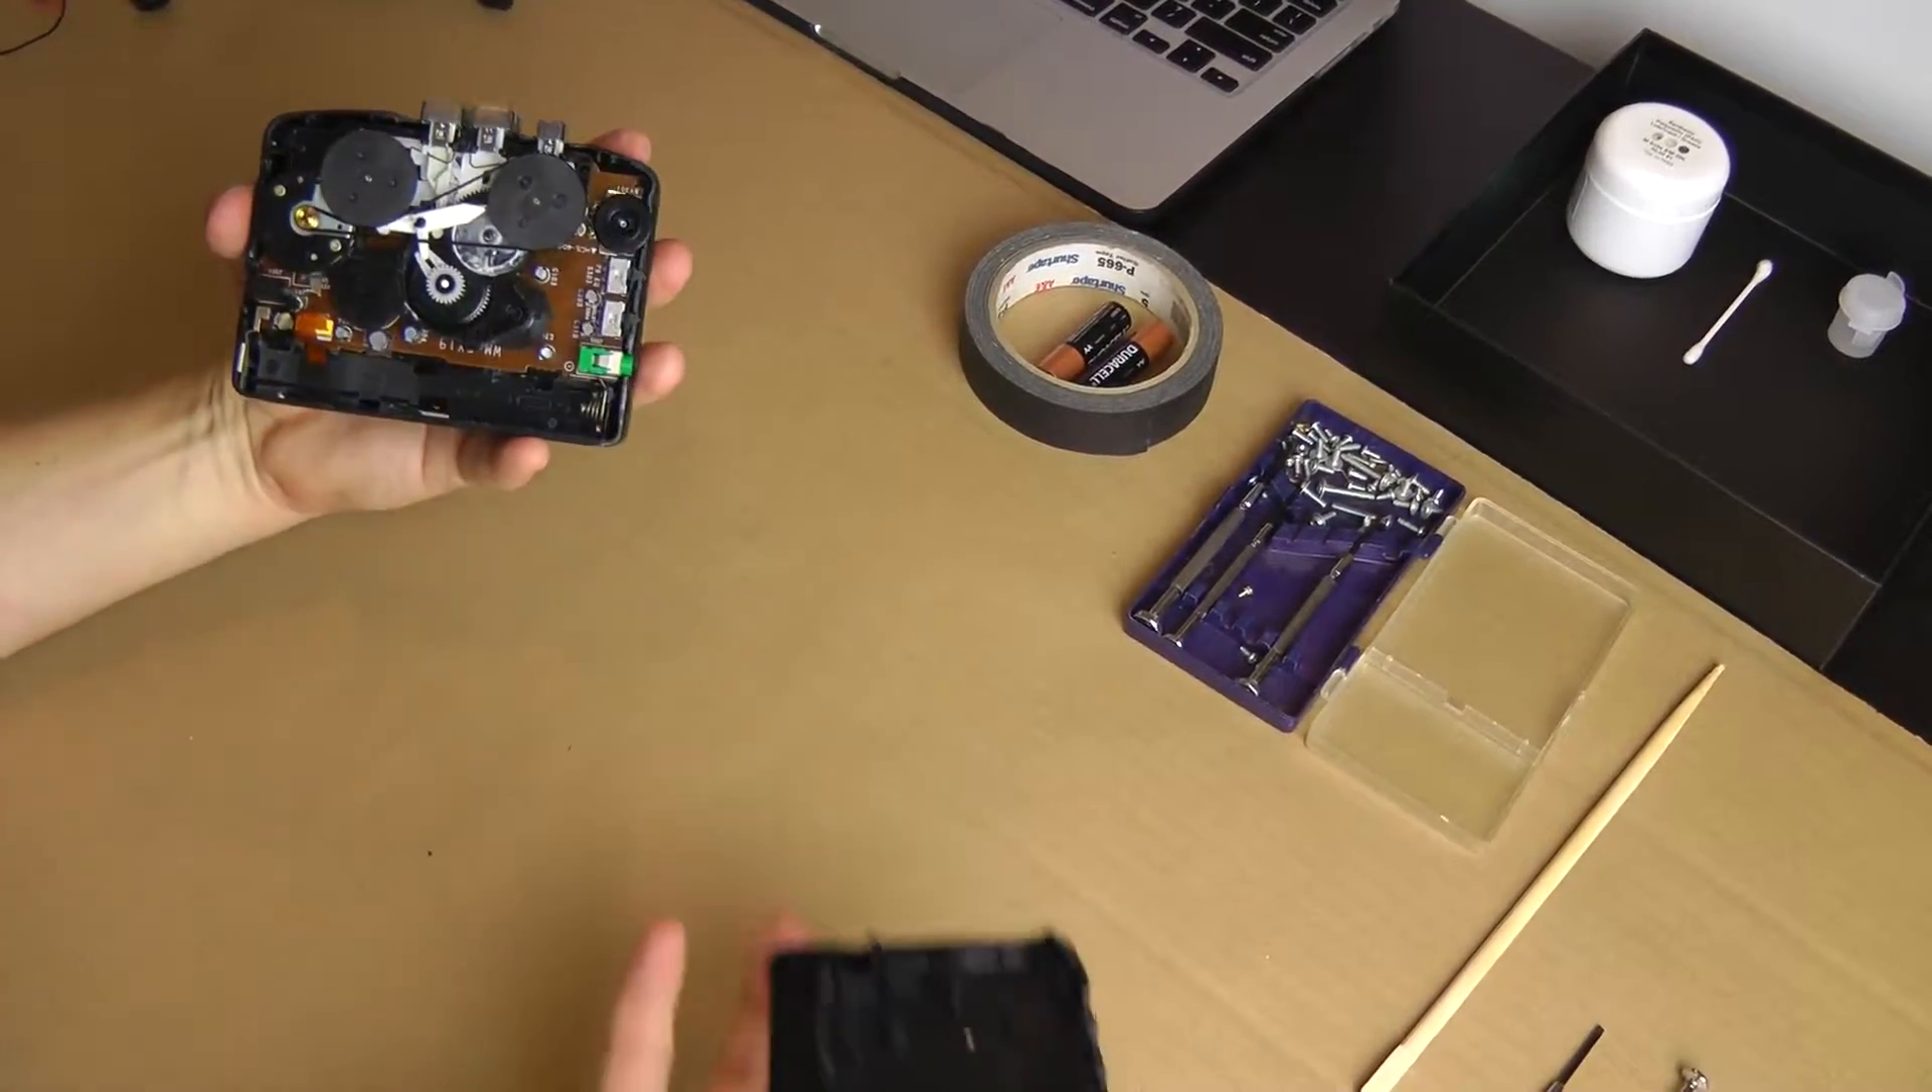I remove the back cover. And here is the mechanism.